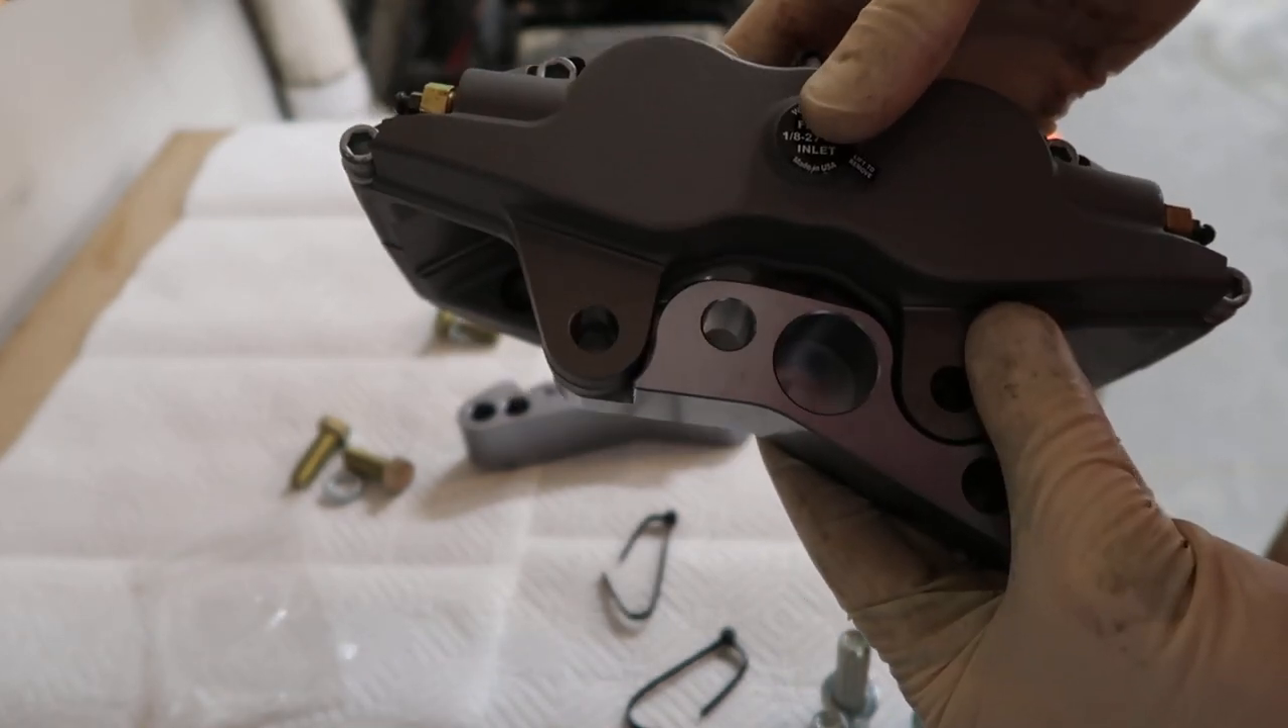Here's the caliper bracket as you can see that fits in there real nice.